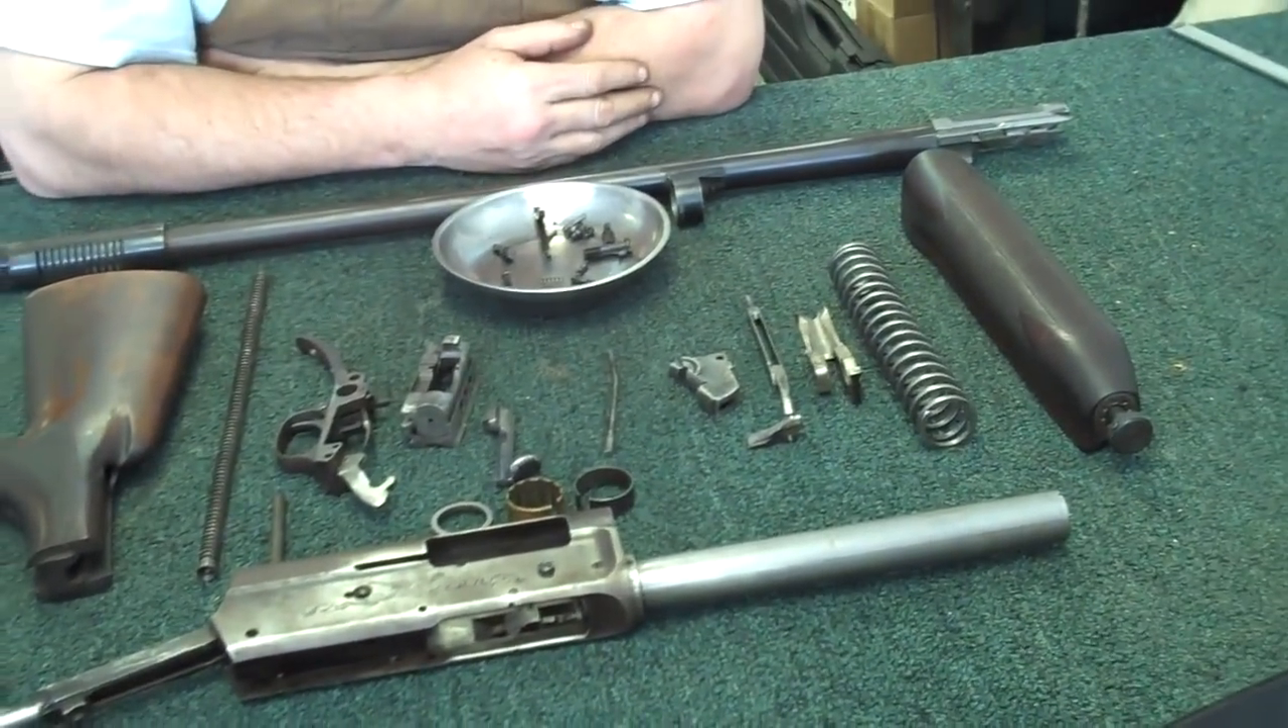And this is going to be your Browning A5 or in this case Remington Model 11 semi-automatic shotgun completely stripped for cleaning and all the parts are laid out.